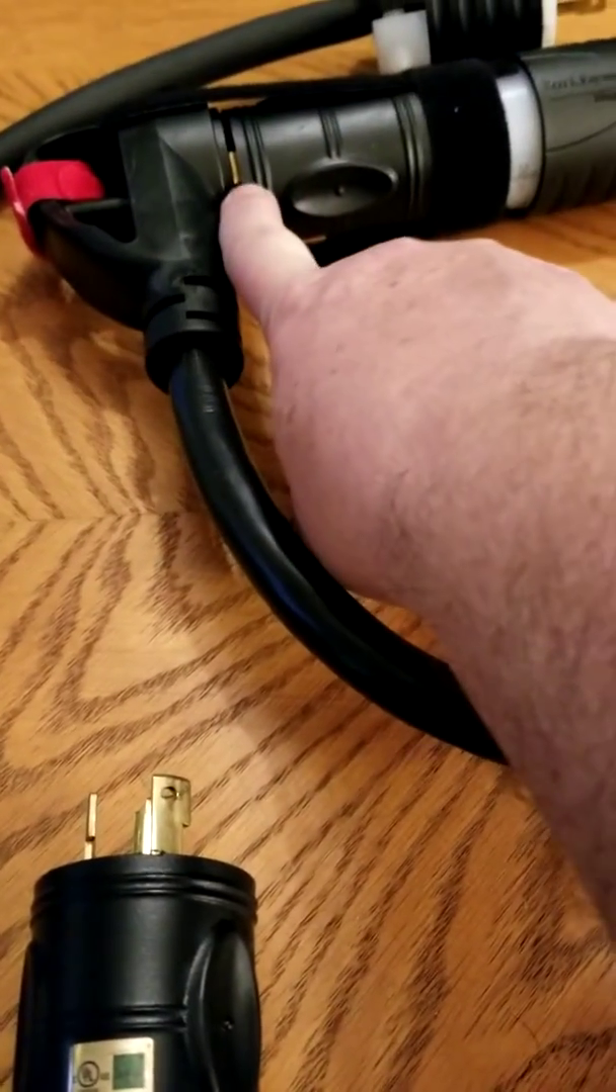The adapter which I don't have it quite seated you can see a little bit of the plug right there.